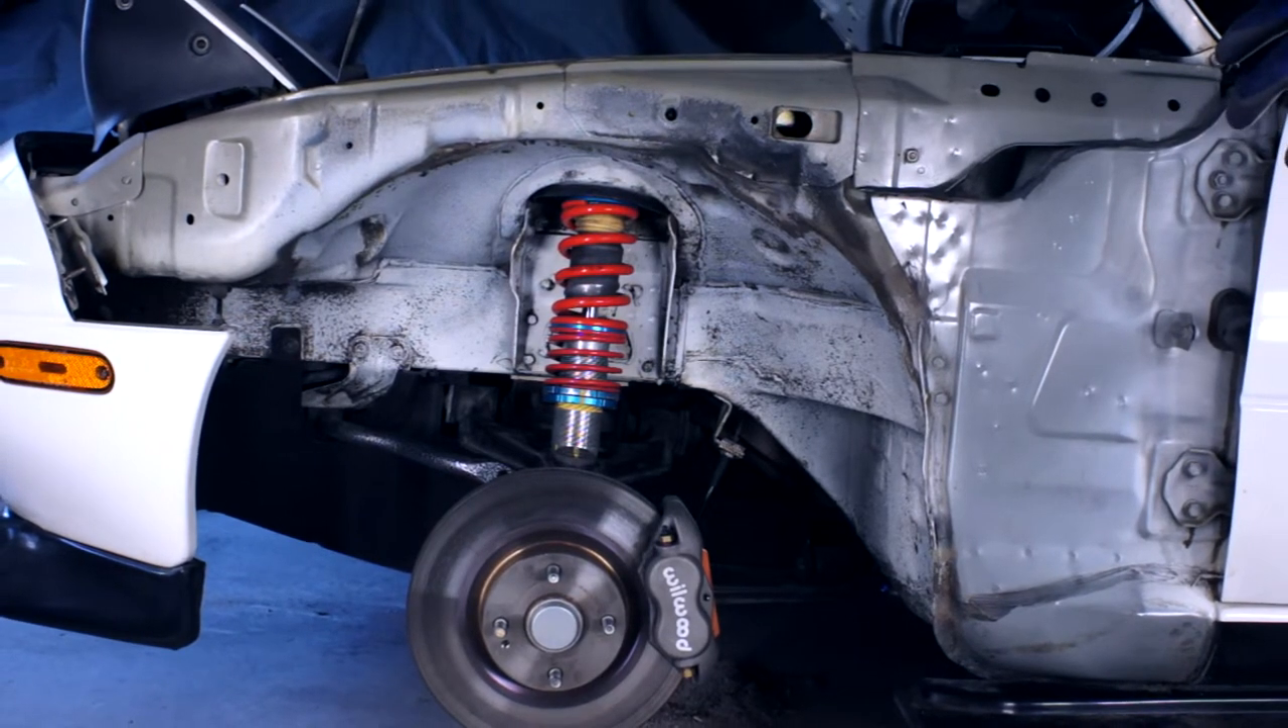Here we are with the fender off.